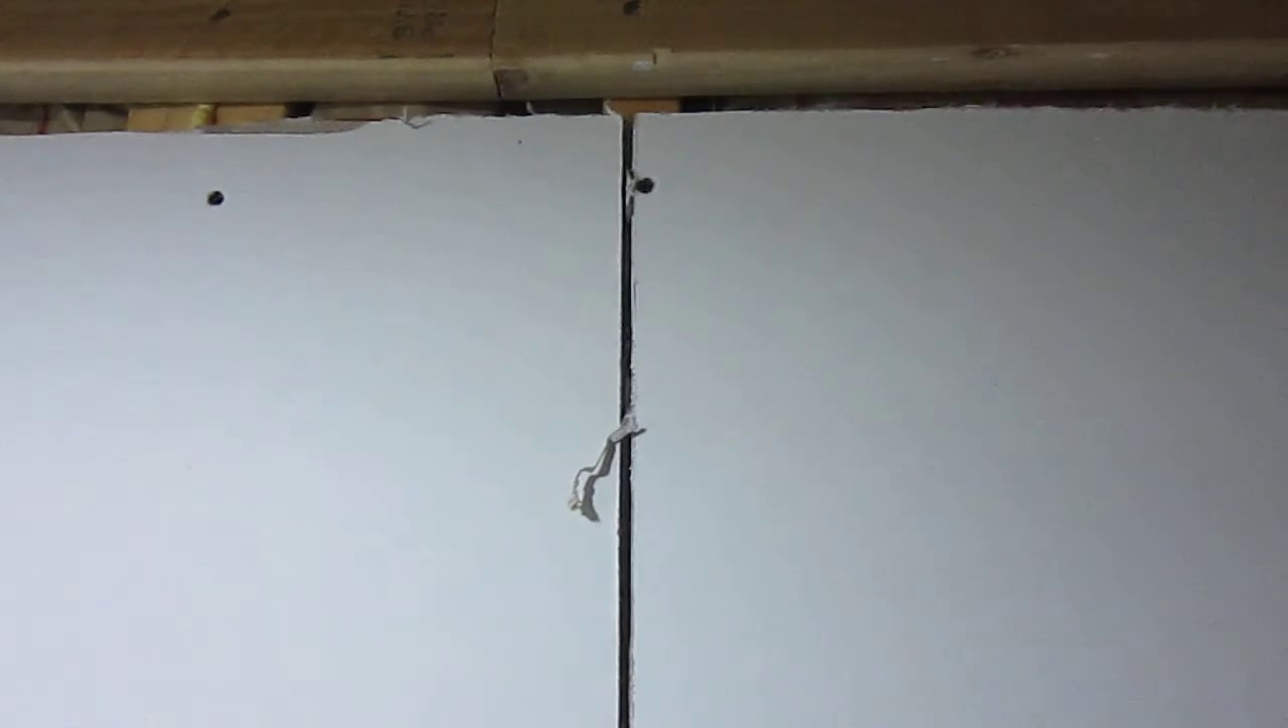And now we have drywall, put drywall on the walls.